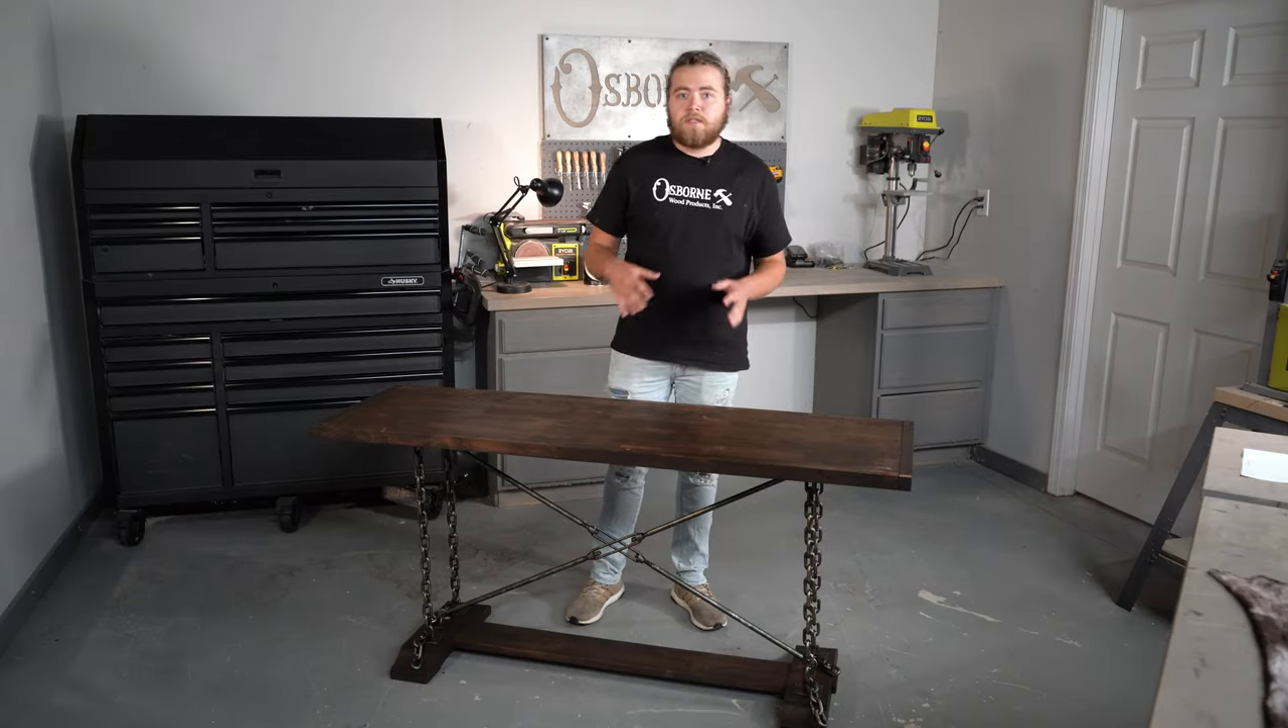All right so our table is completely assembled and ready to go.